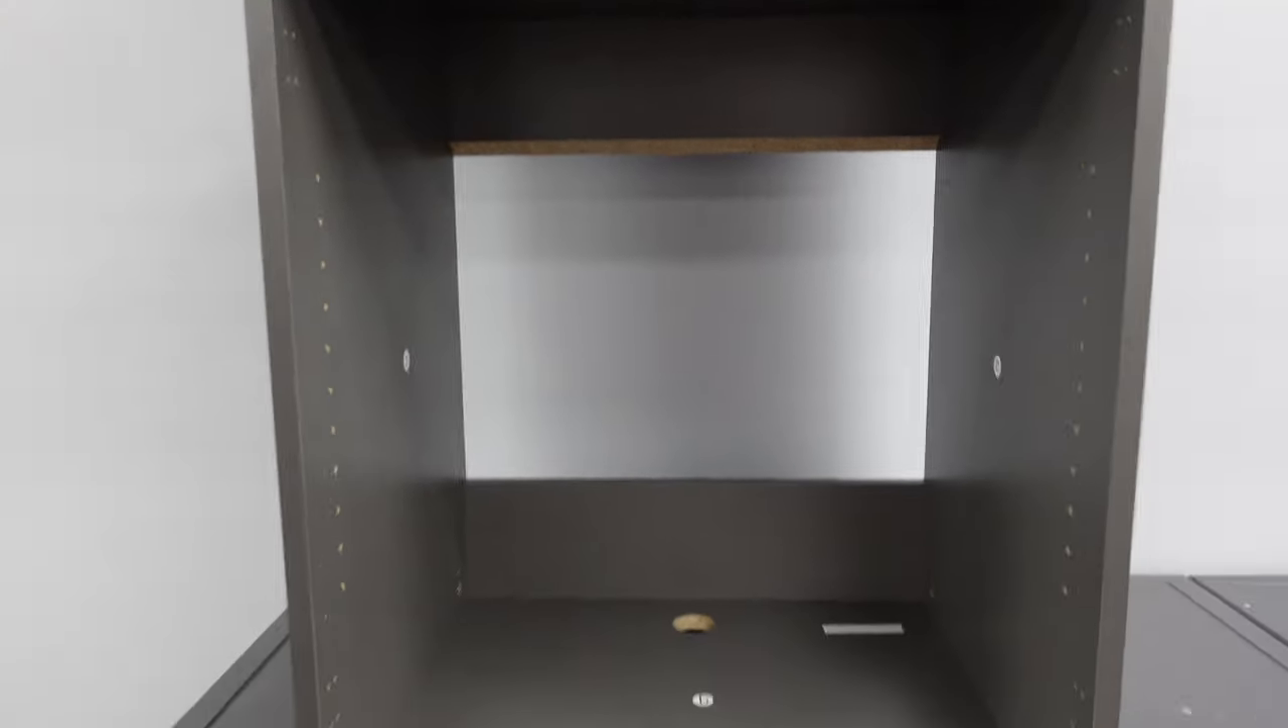At this point, the cabinet structure is done.